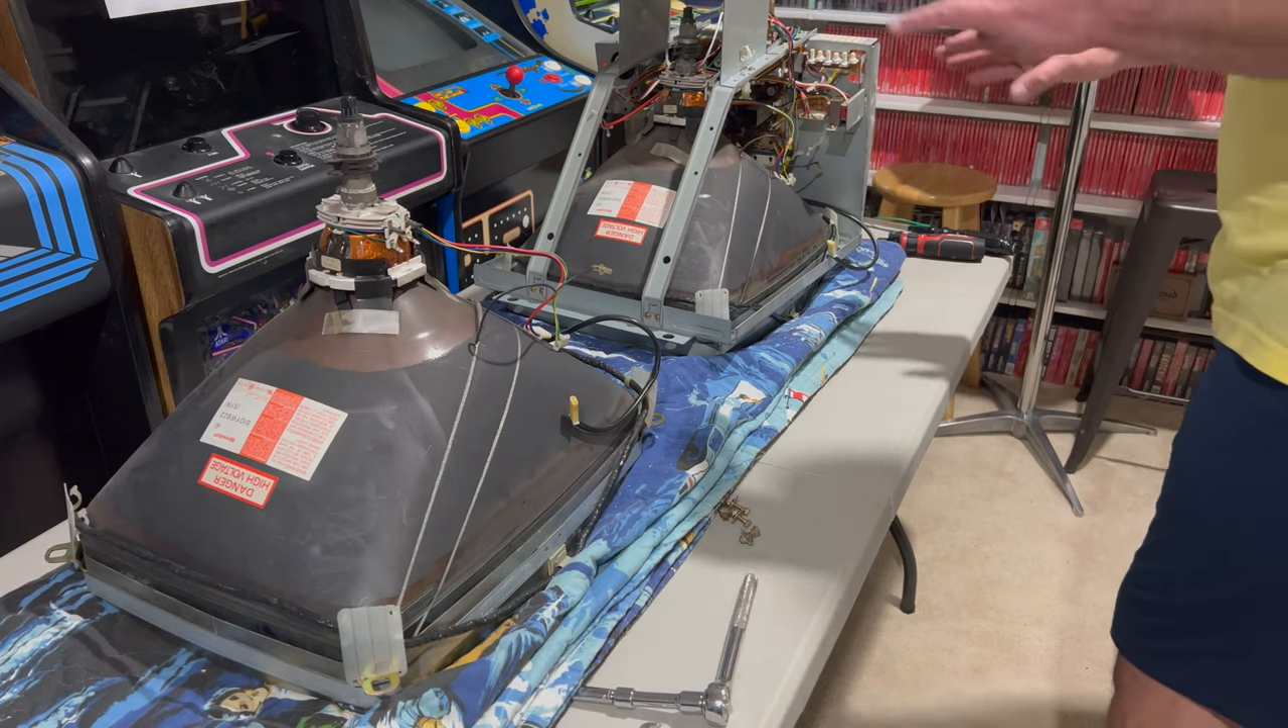We've got the chassis and the frame on the new tube or the other tube.